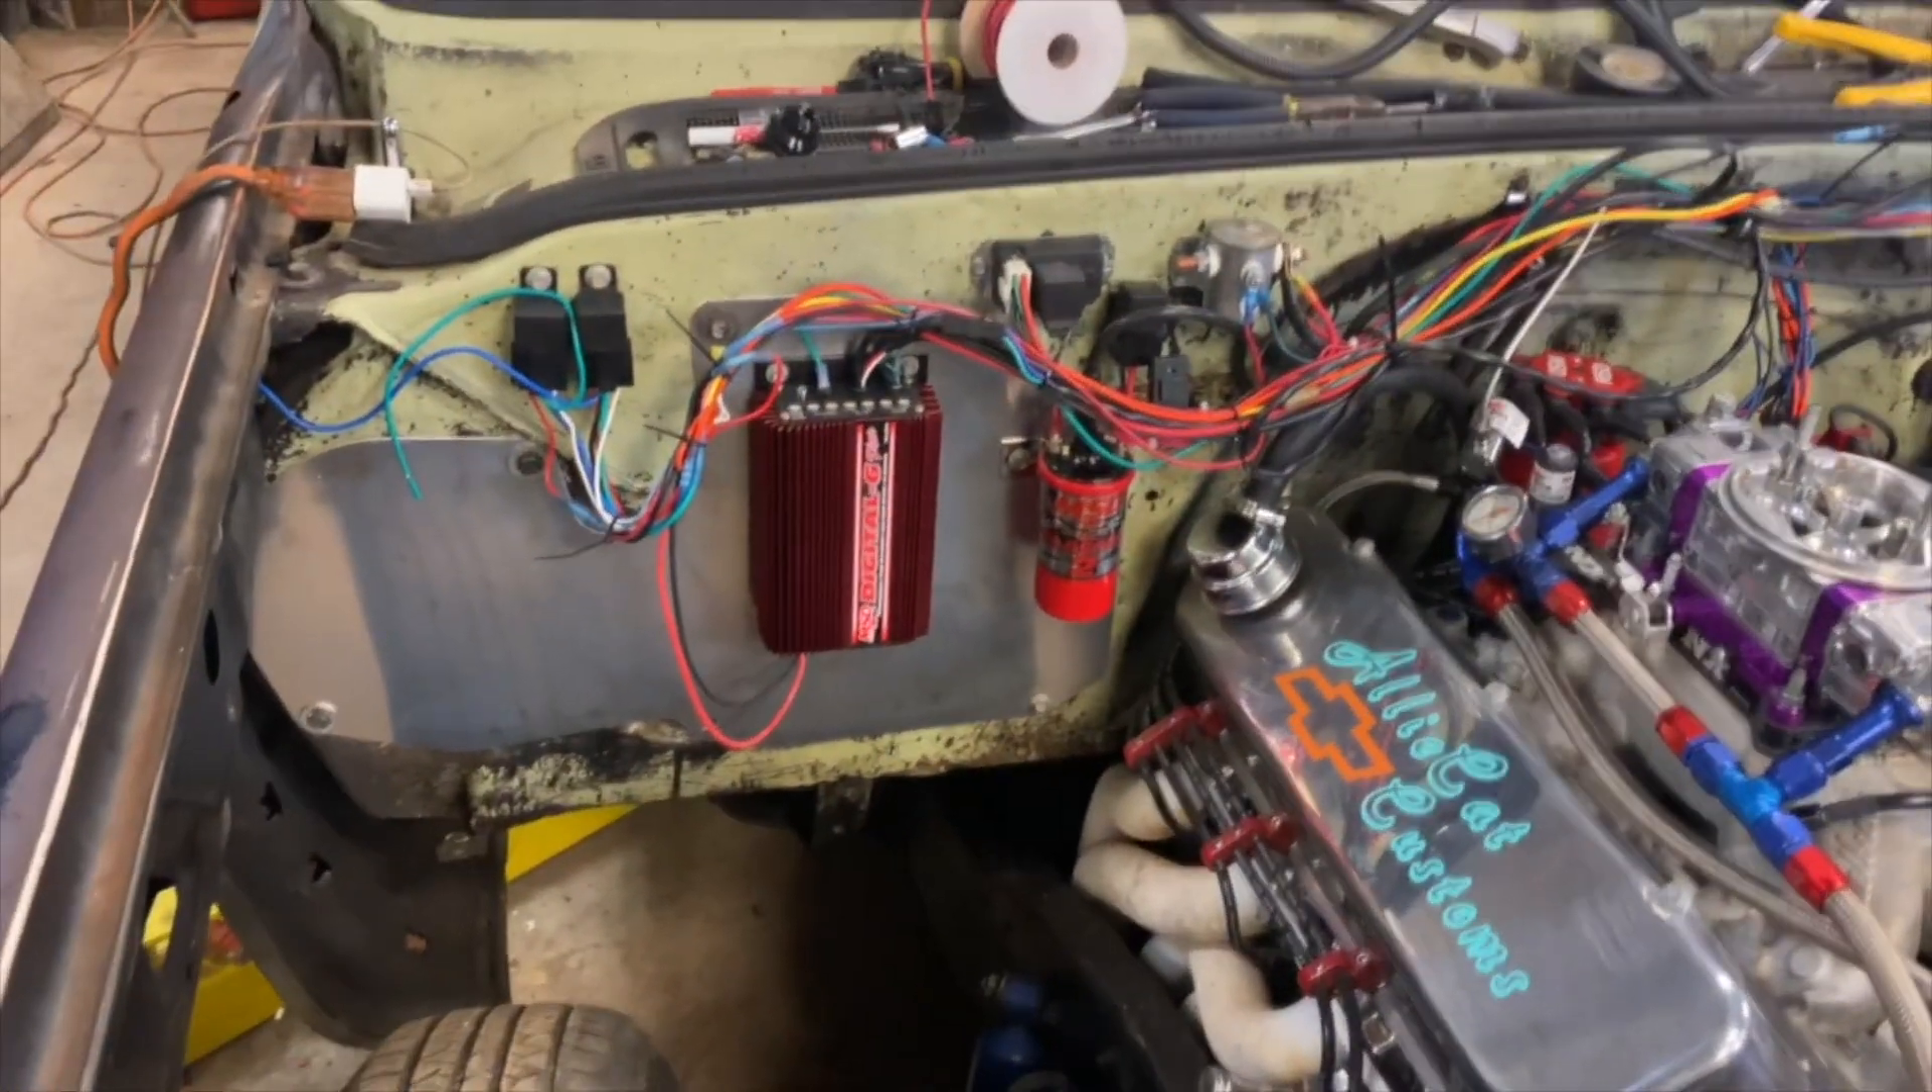I got all the wiring harness done. I just got to tidy it up, put it all in looms.